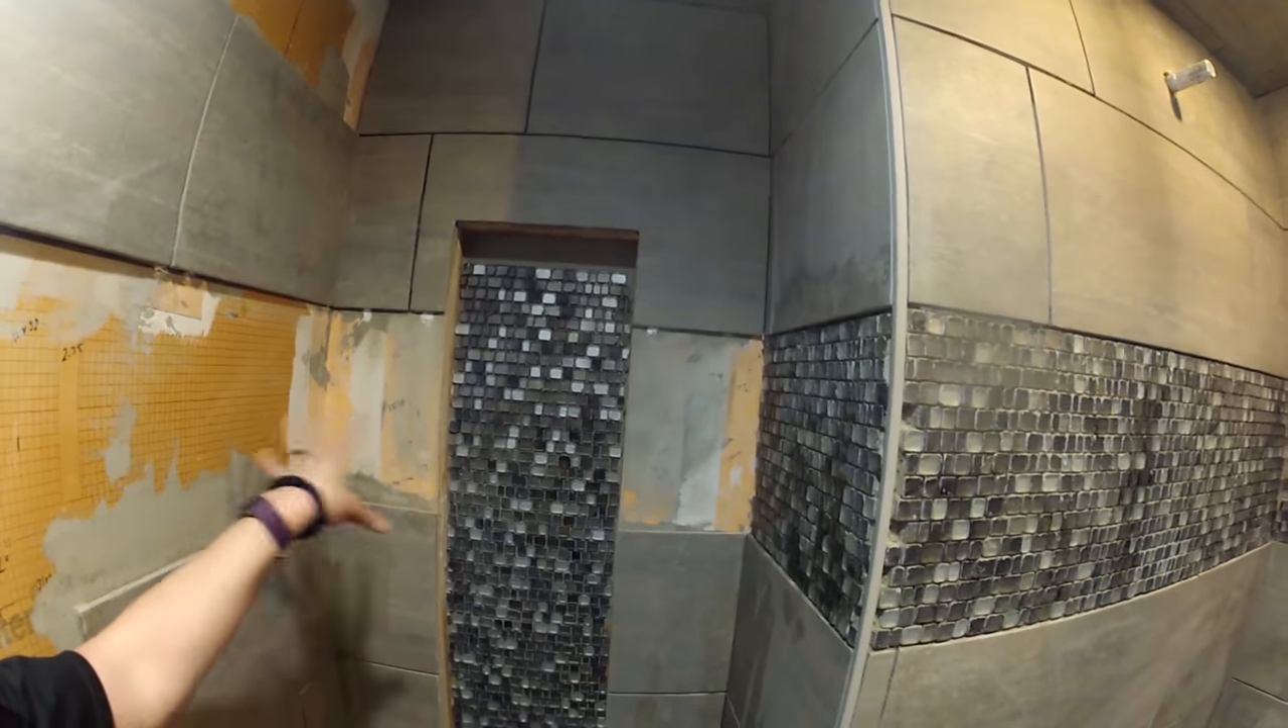I am waiting for the shelves from the fabricator to put in here so I've got it all framed out.